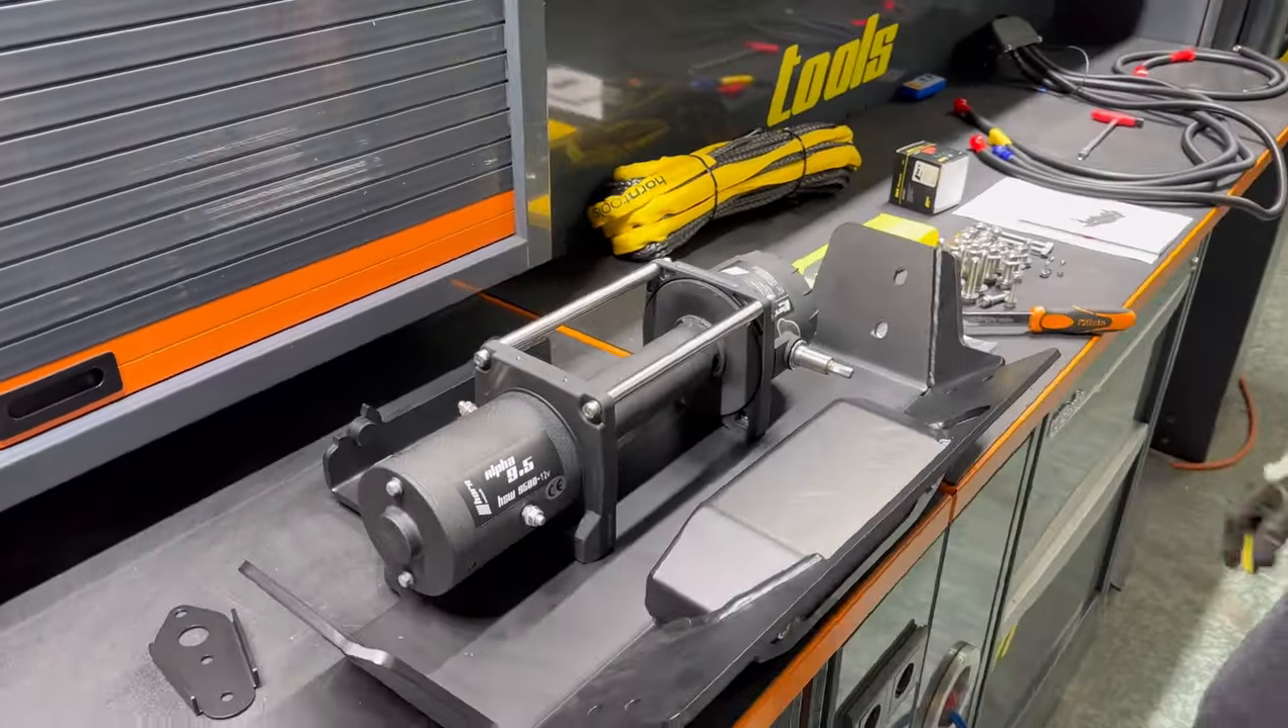Und schon ist die Winde auf der Platte verbaut.